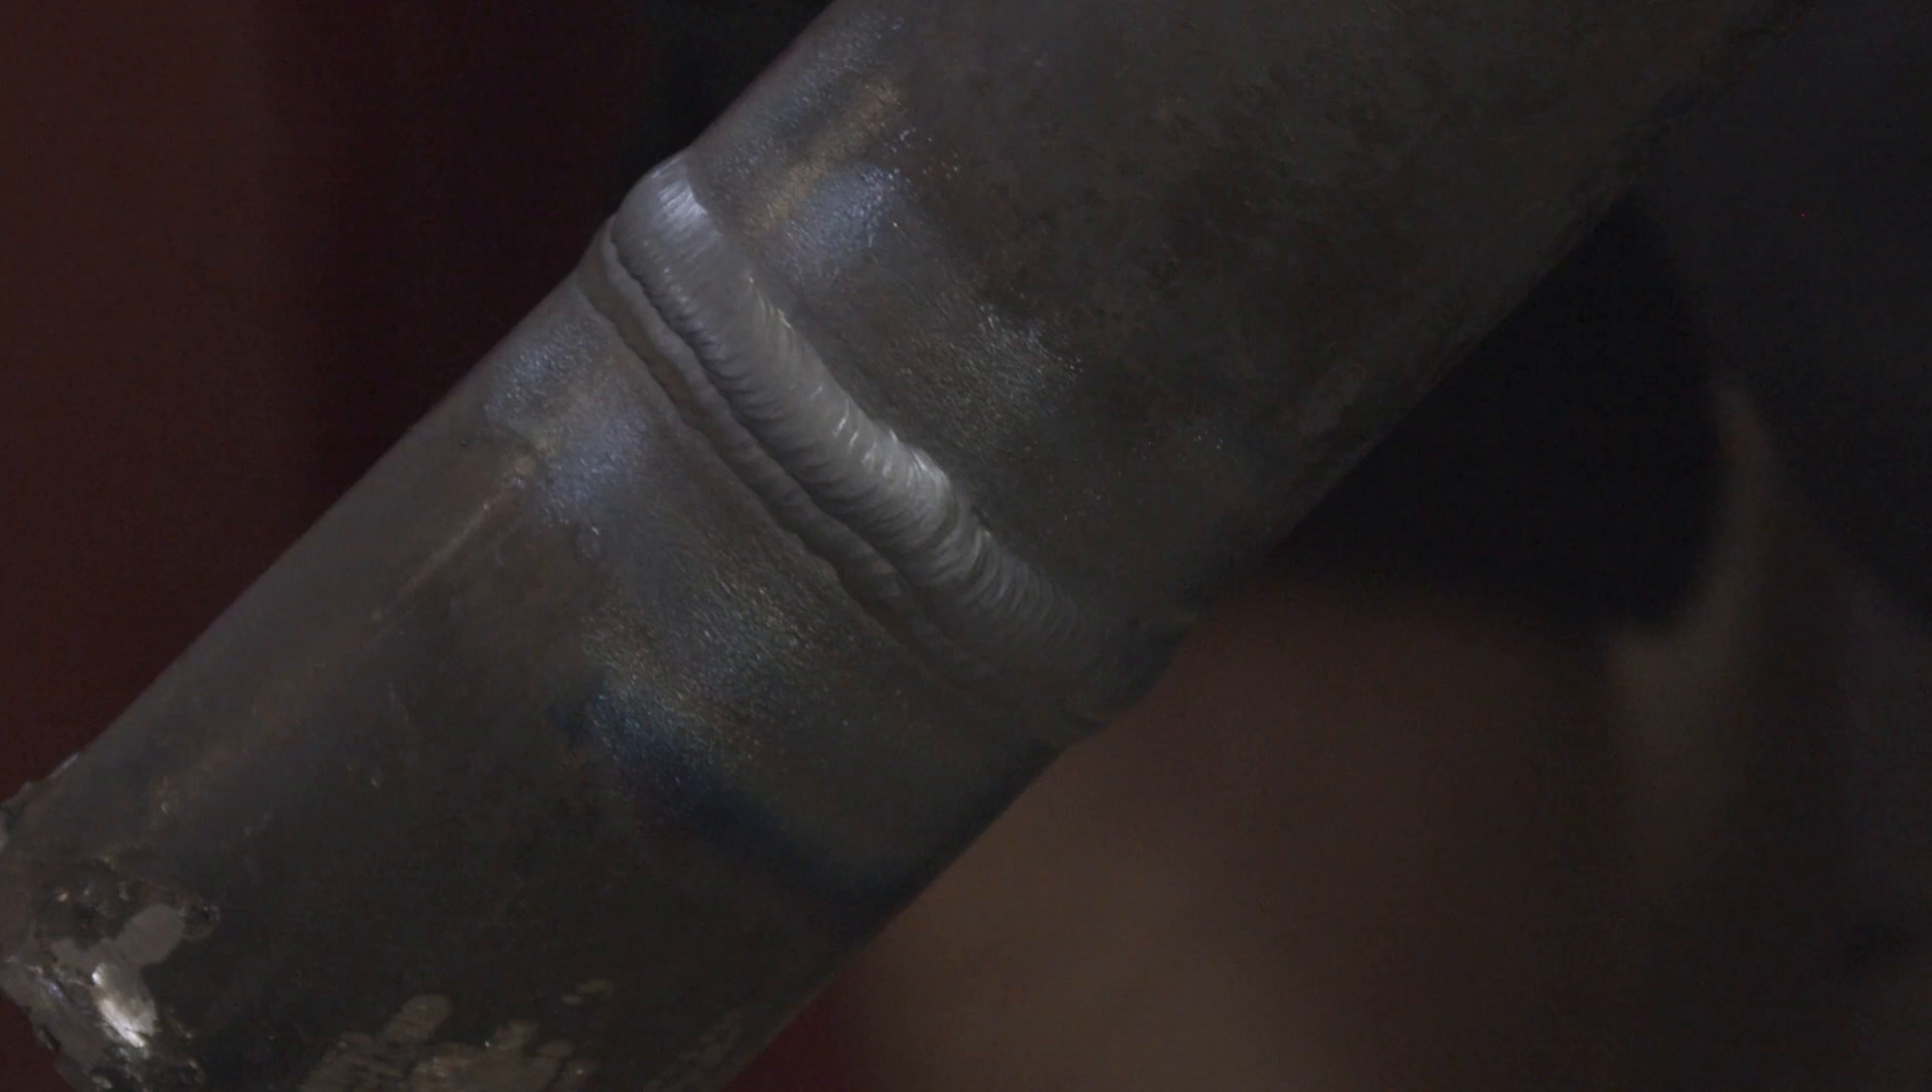And now we have welded out our 6G 2 -inch TIG all the way out schedule 40 all with a 70S -6 wire.